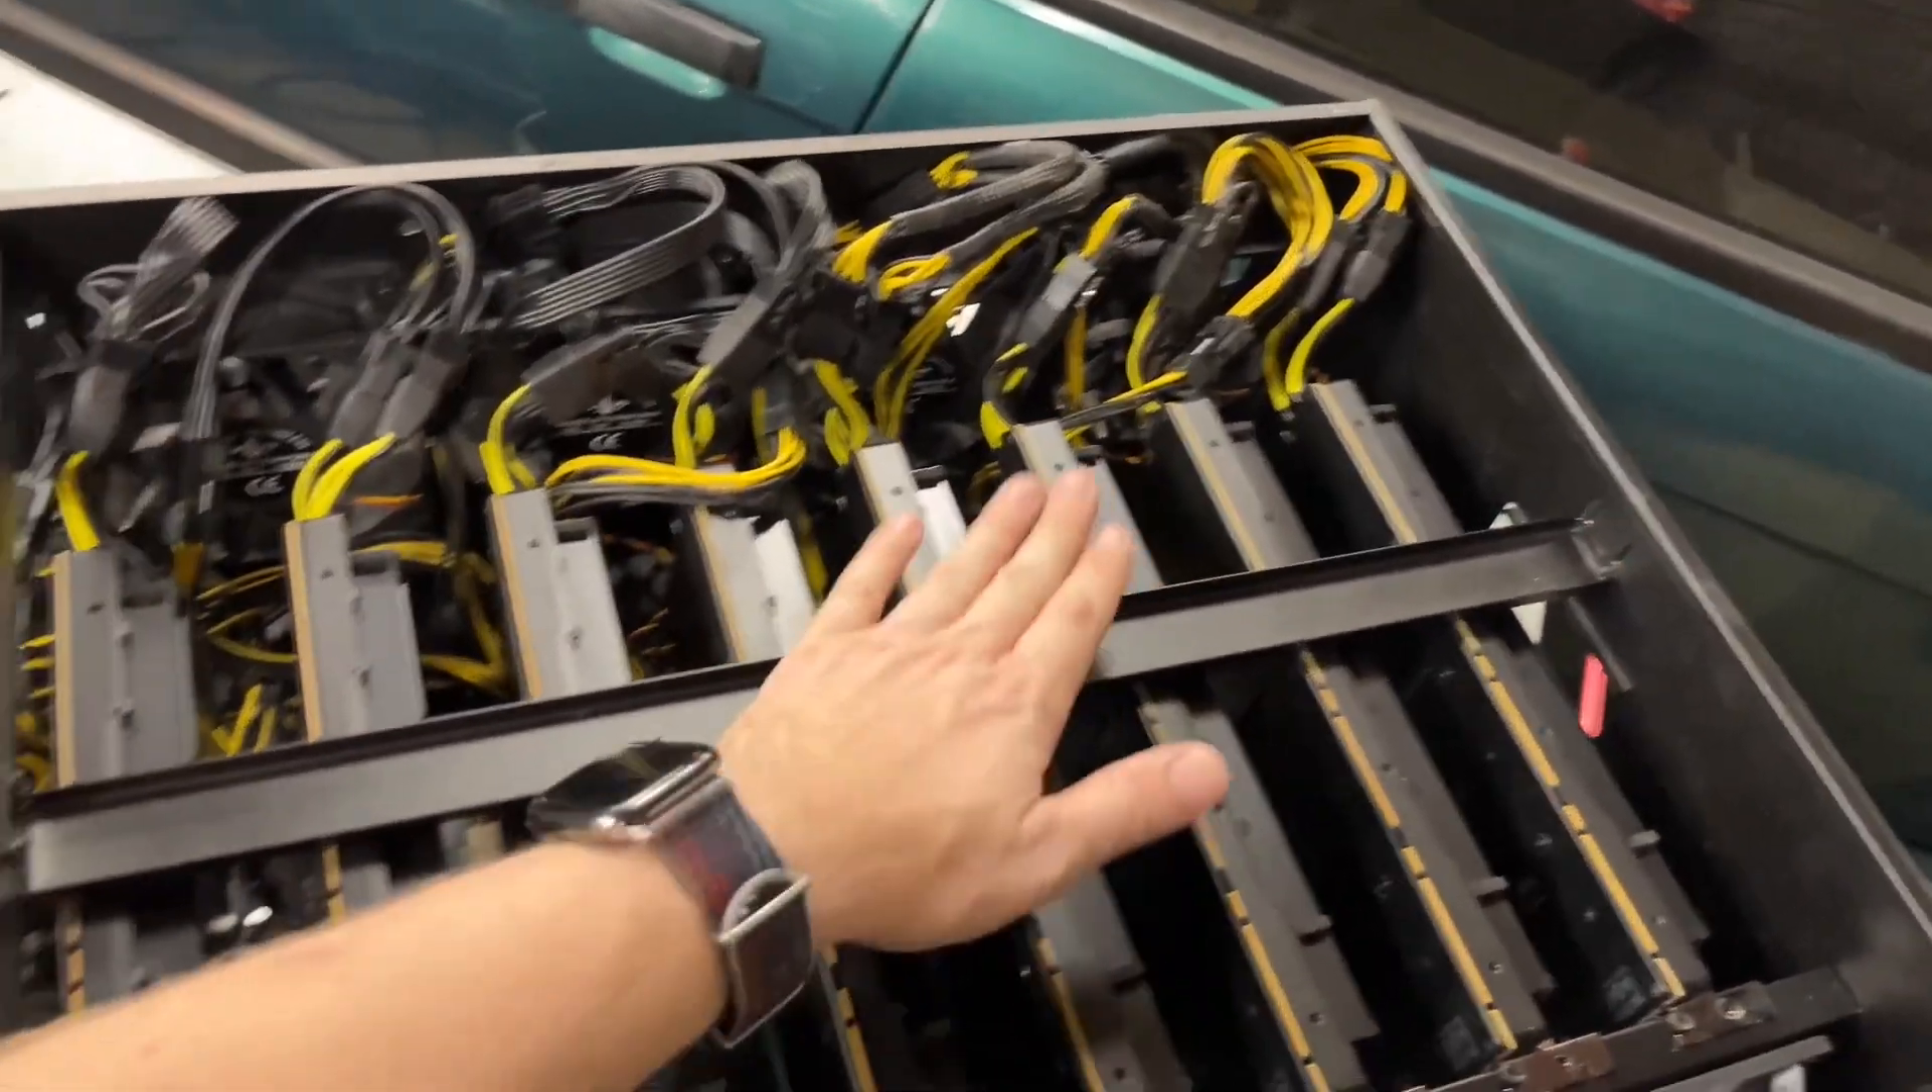I got all the cards put in here.